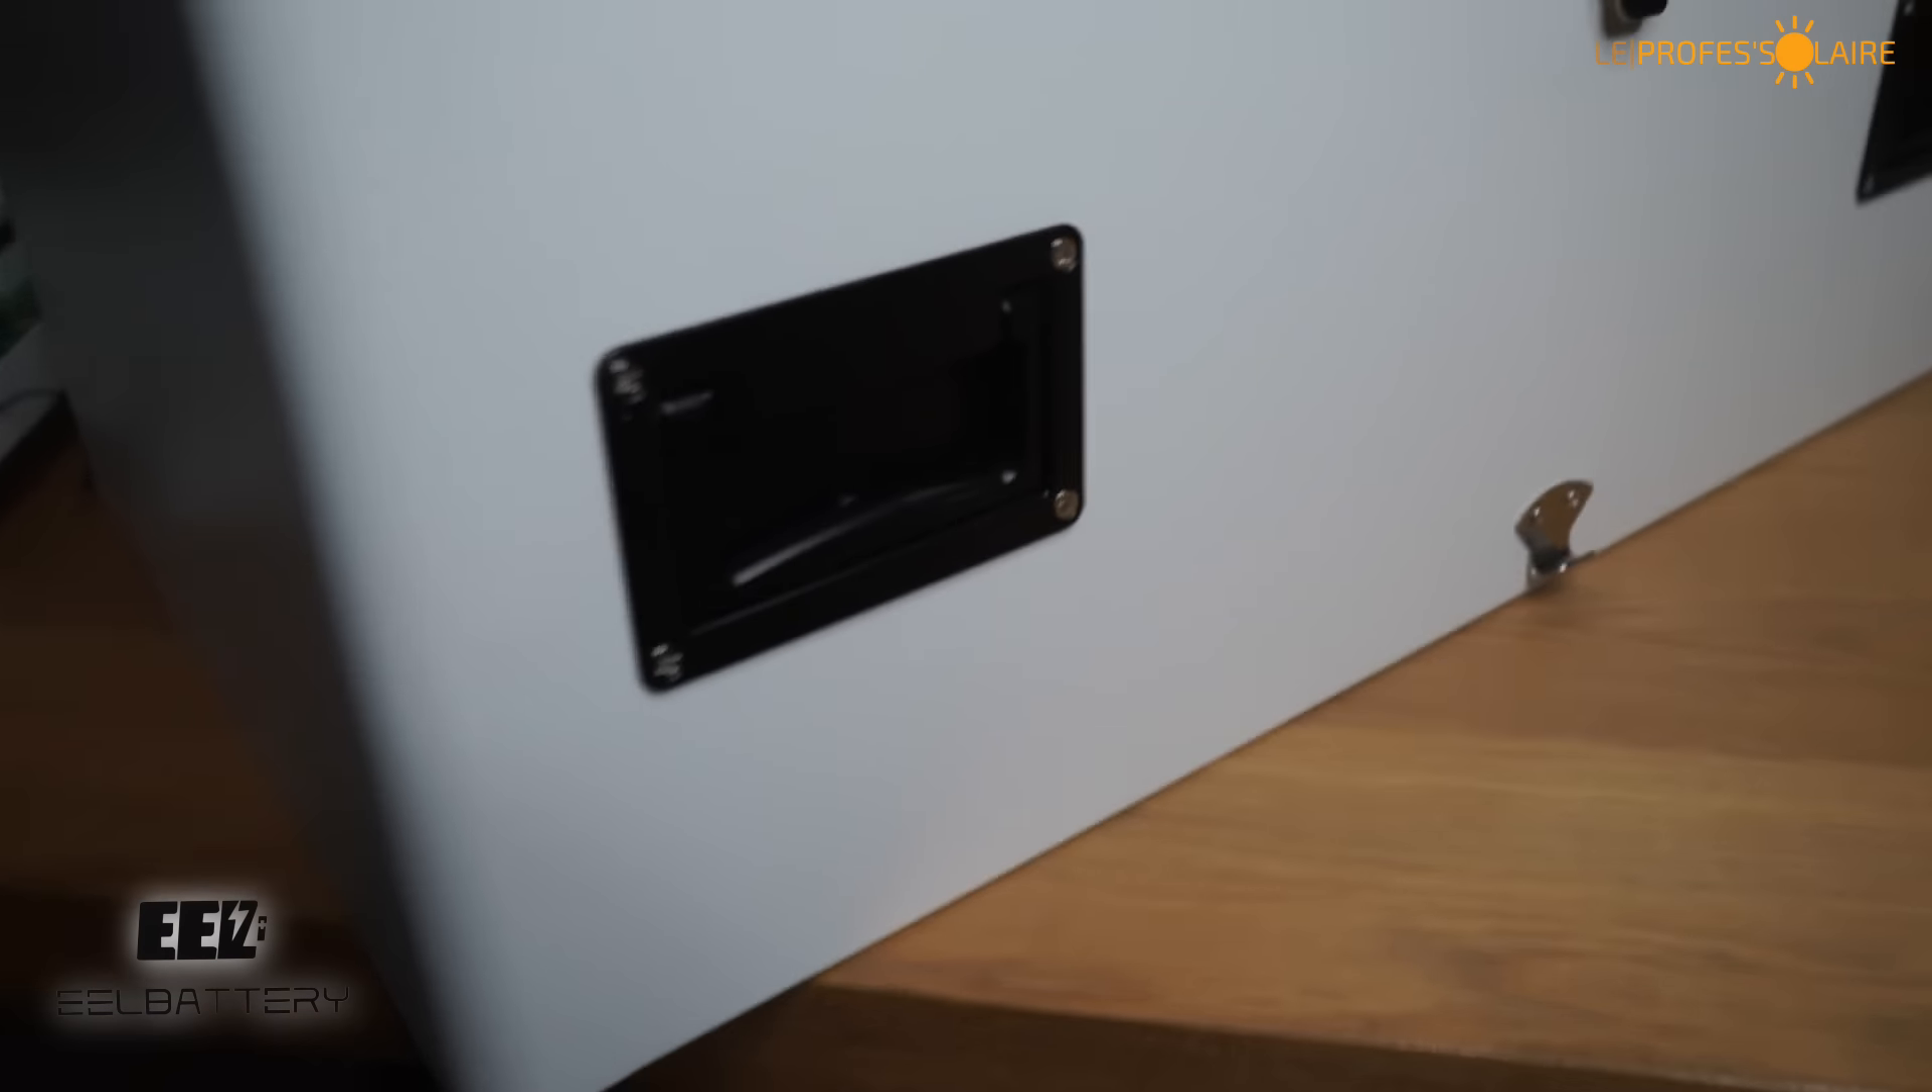Et voilà nos poignées latérales sont fixées.